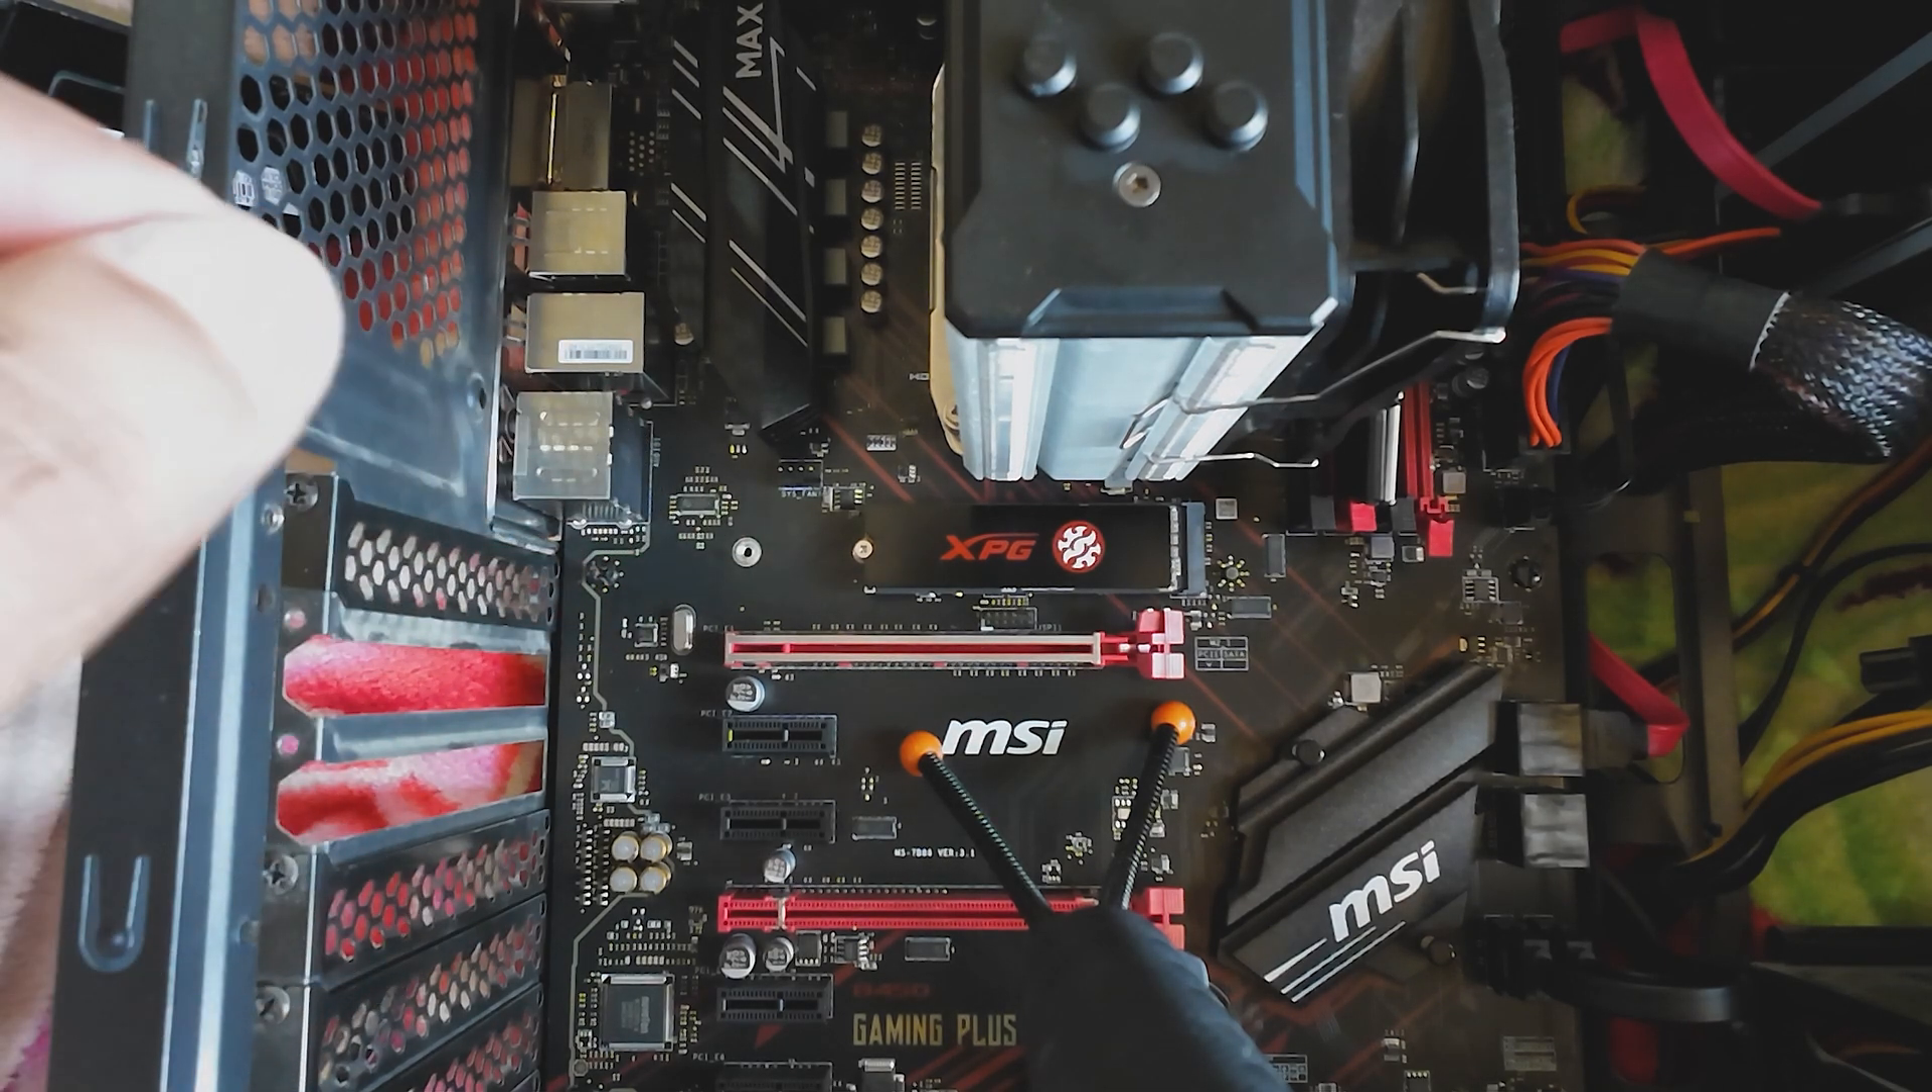Okay, and you can see the SSD is in place.